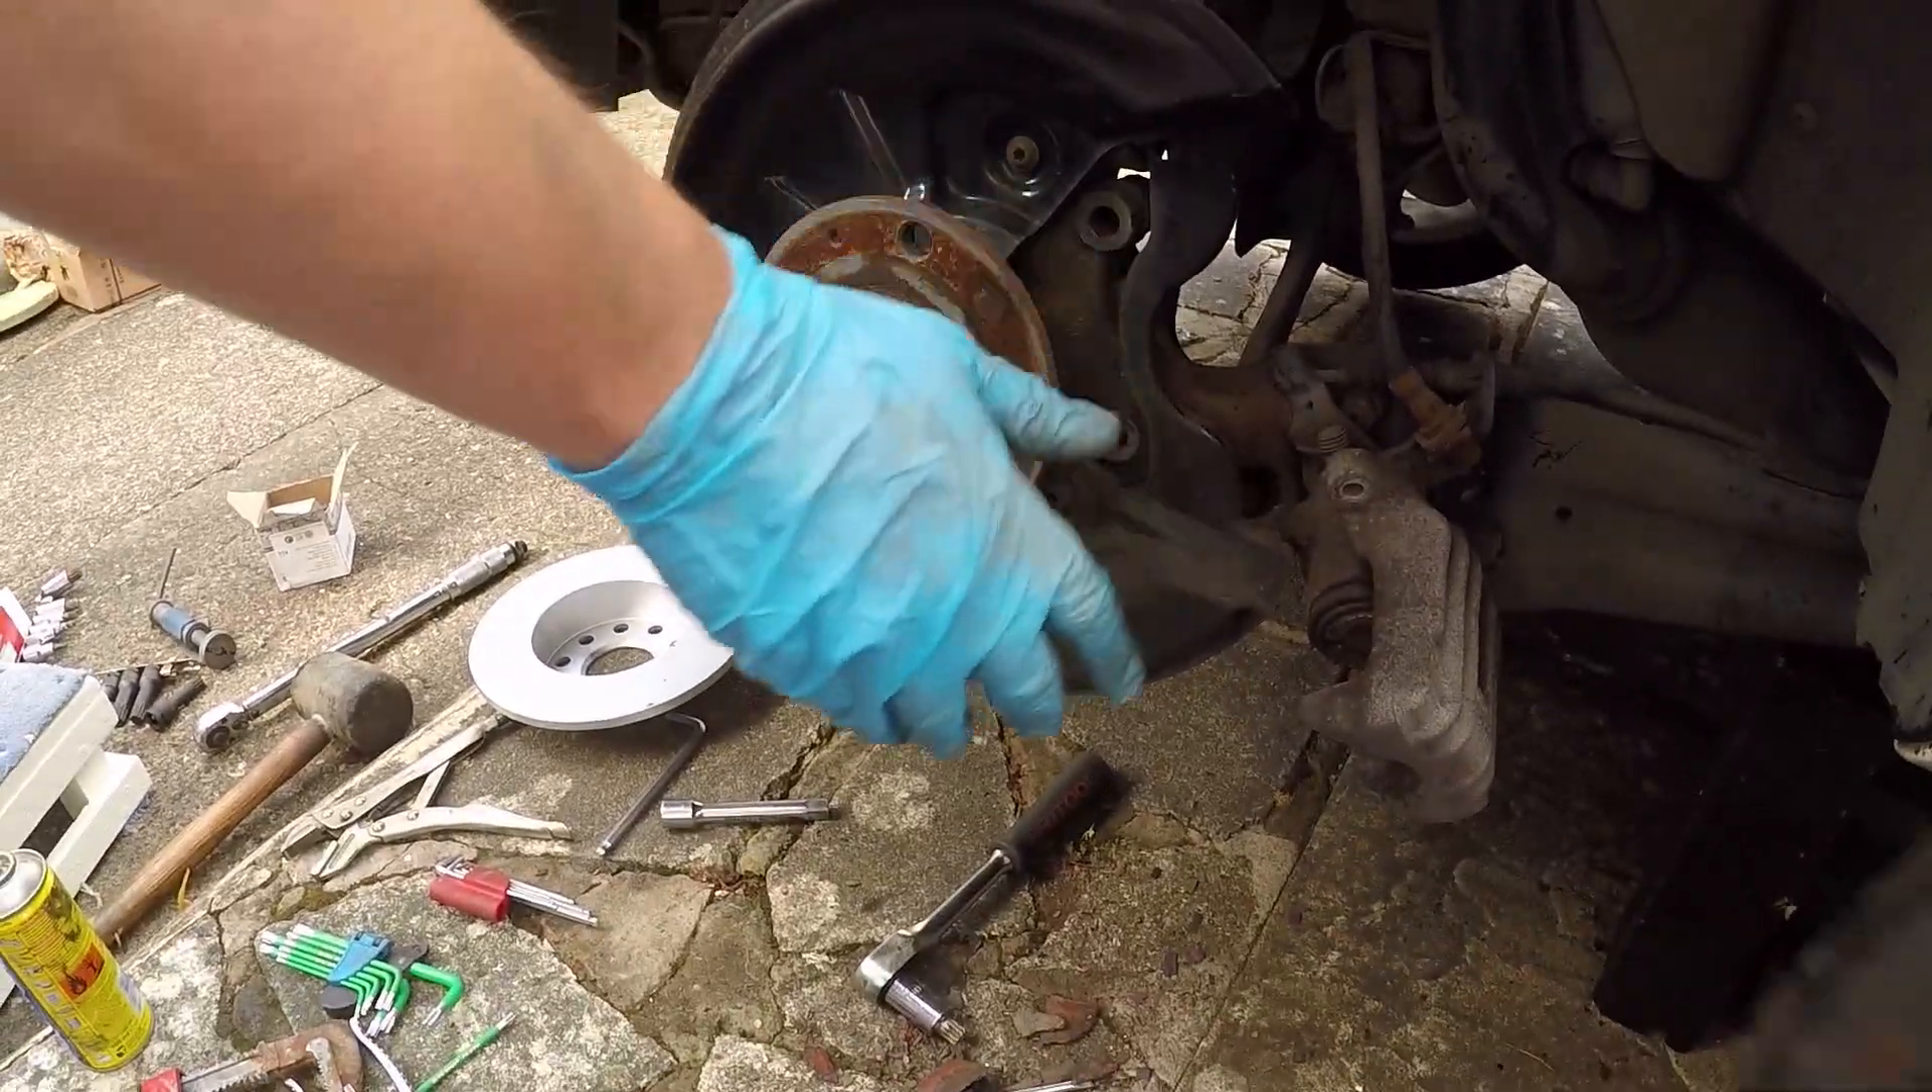So that's what it looks like when you've got the disc off.